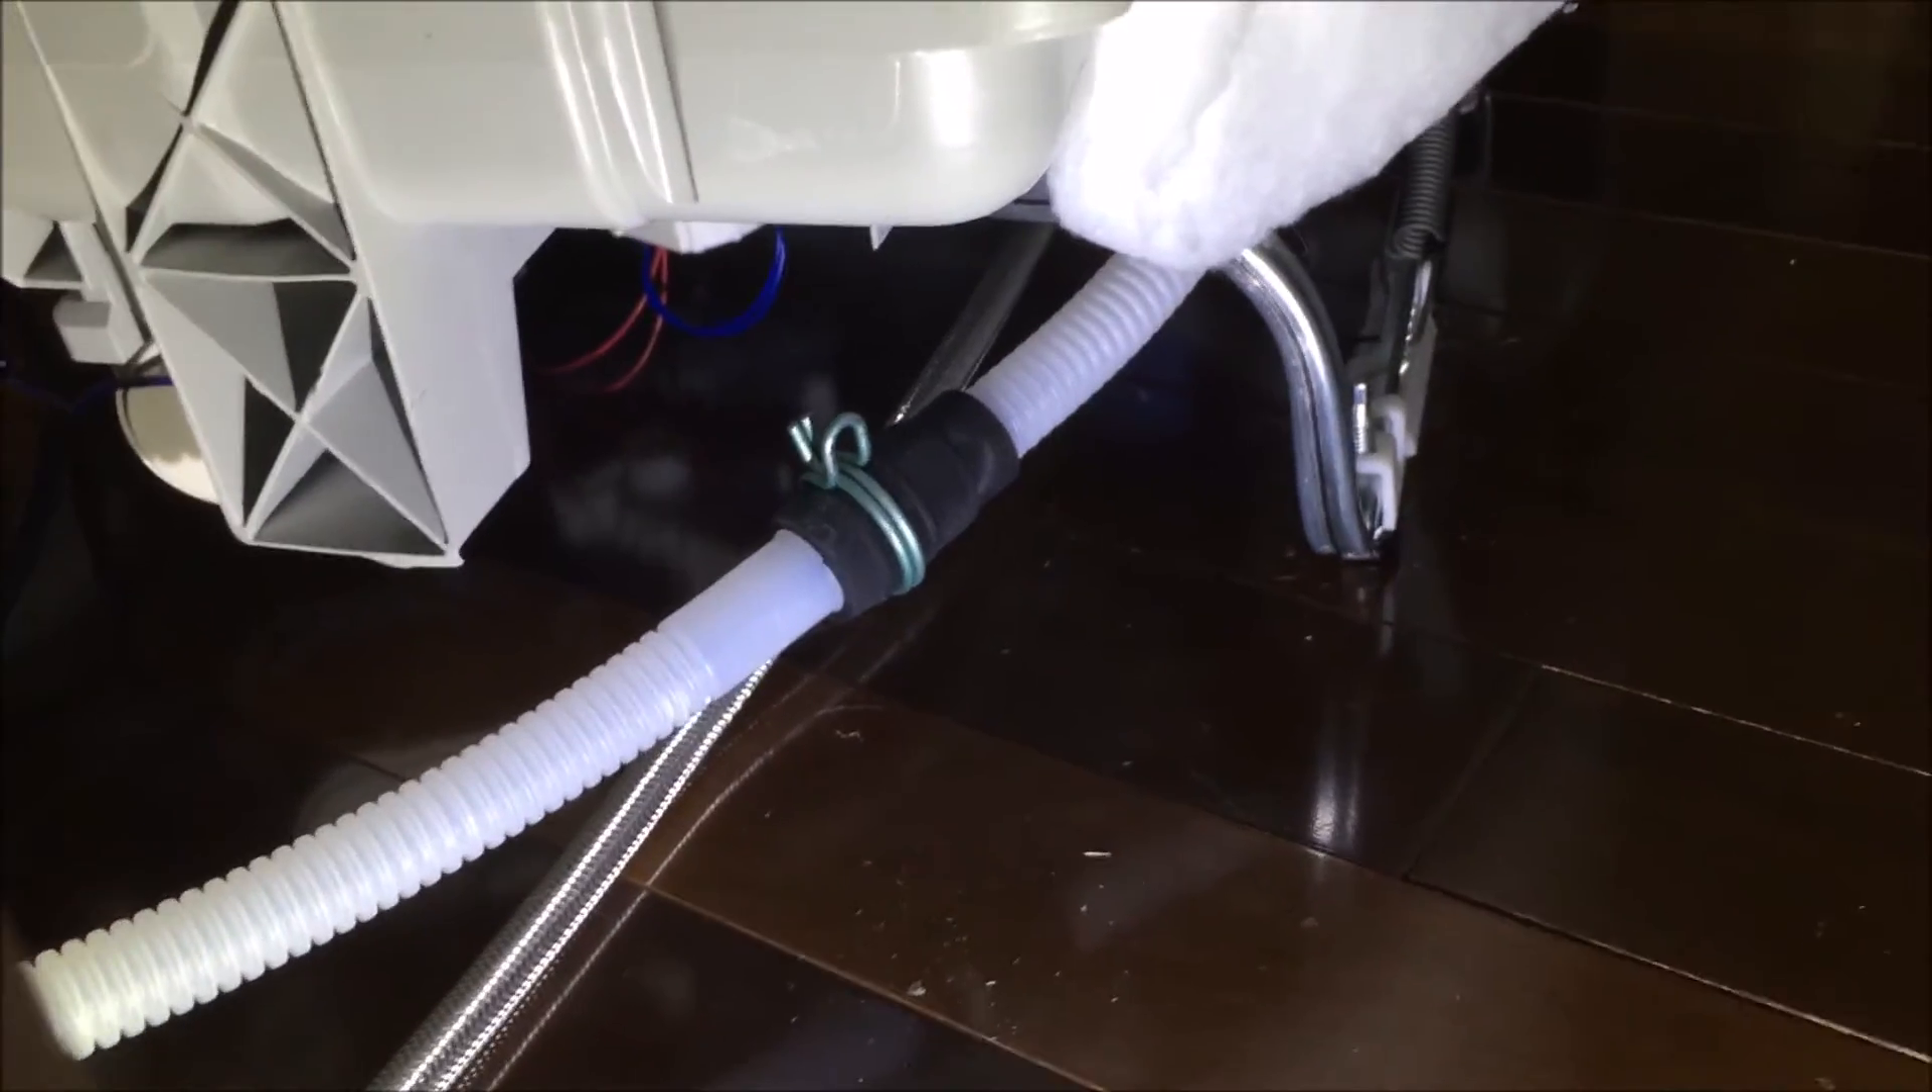So what he just did is he connected that drain hose to the bit of drain pipe that was underneath there and he just applied that little clamp, tighten that up.